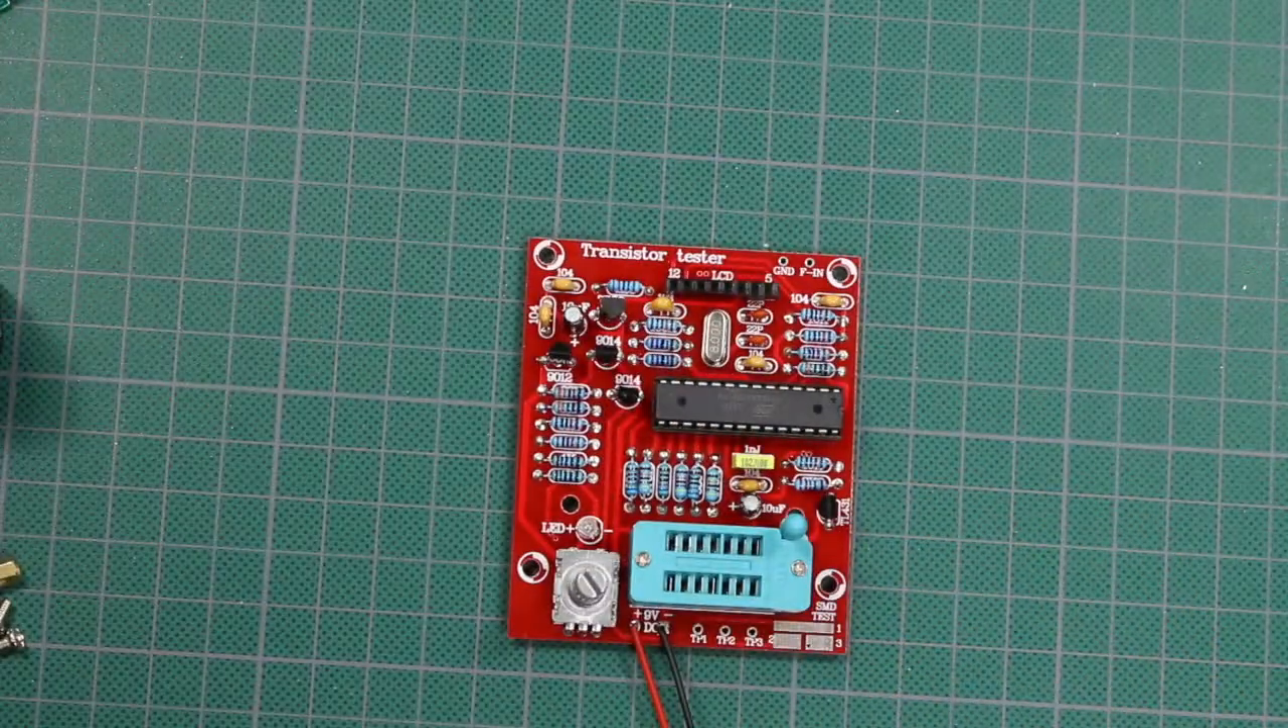Now the chip's in the socket.